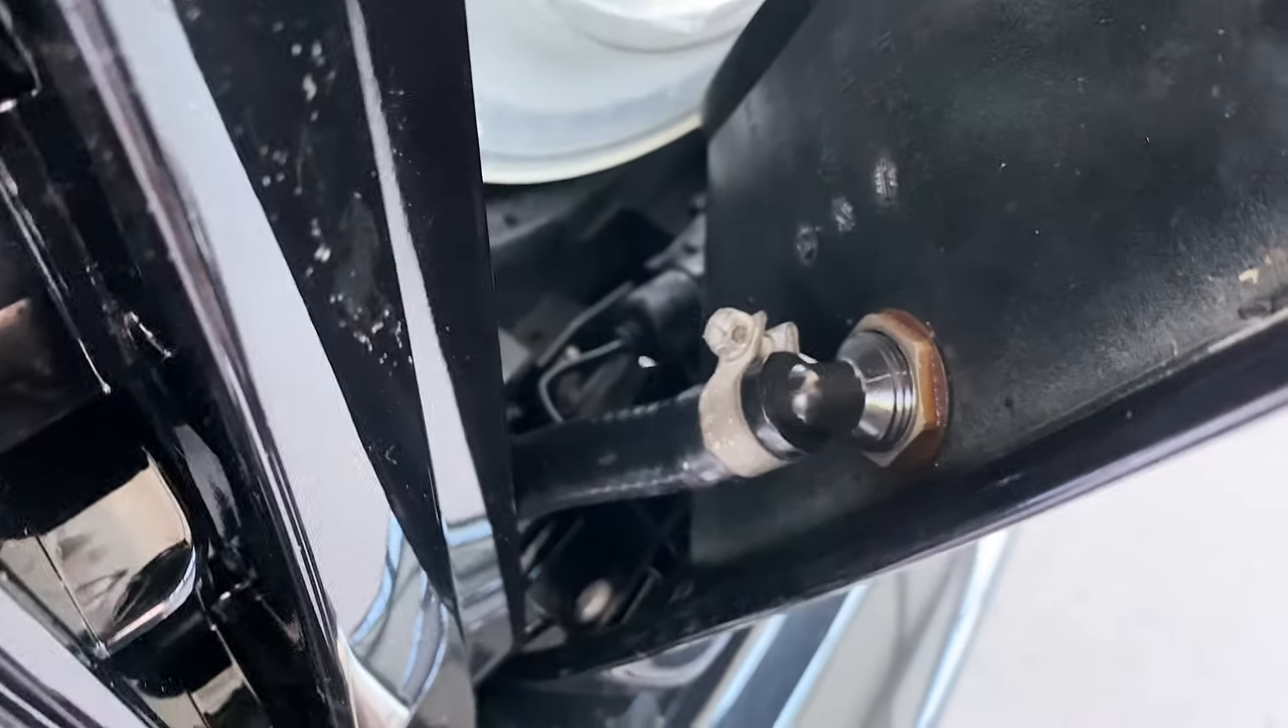Auf jeden Fall, hier haben wir jetzt den Schlauch wieder dran.